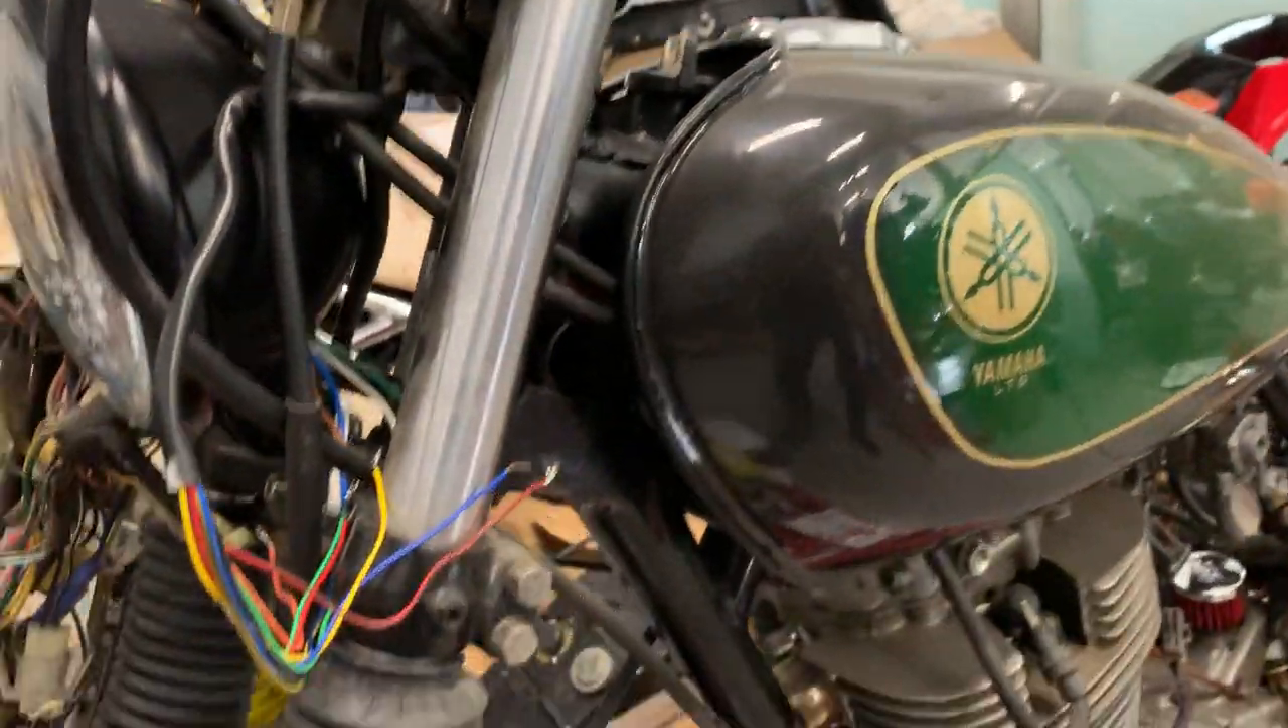Ahora estamos a falta de recolocar e instalar todo este cableado.